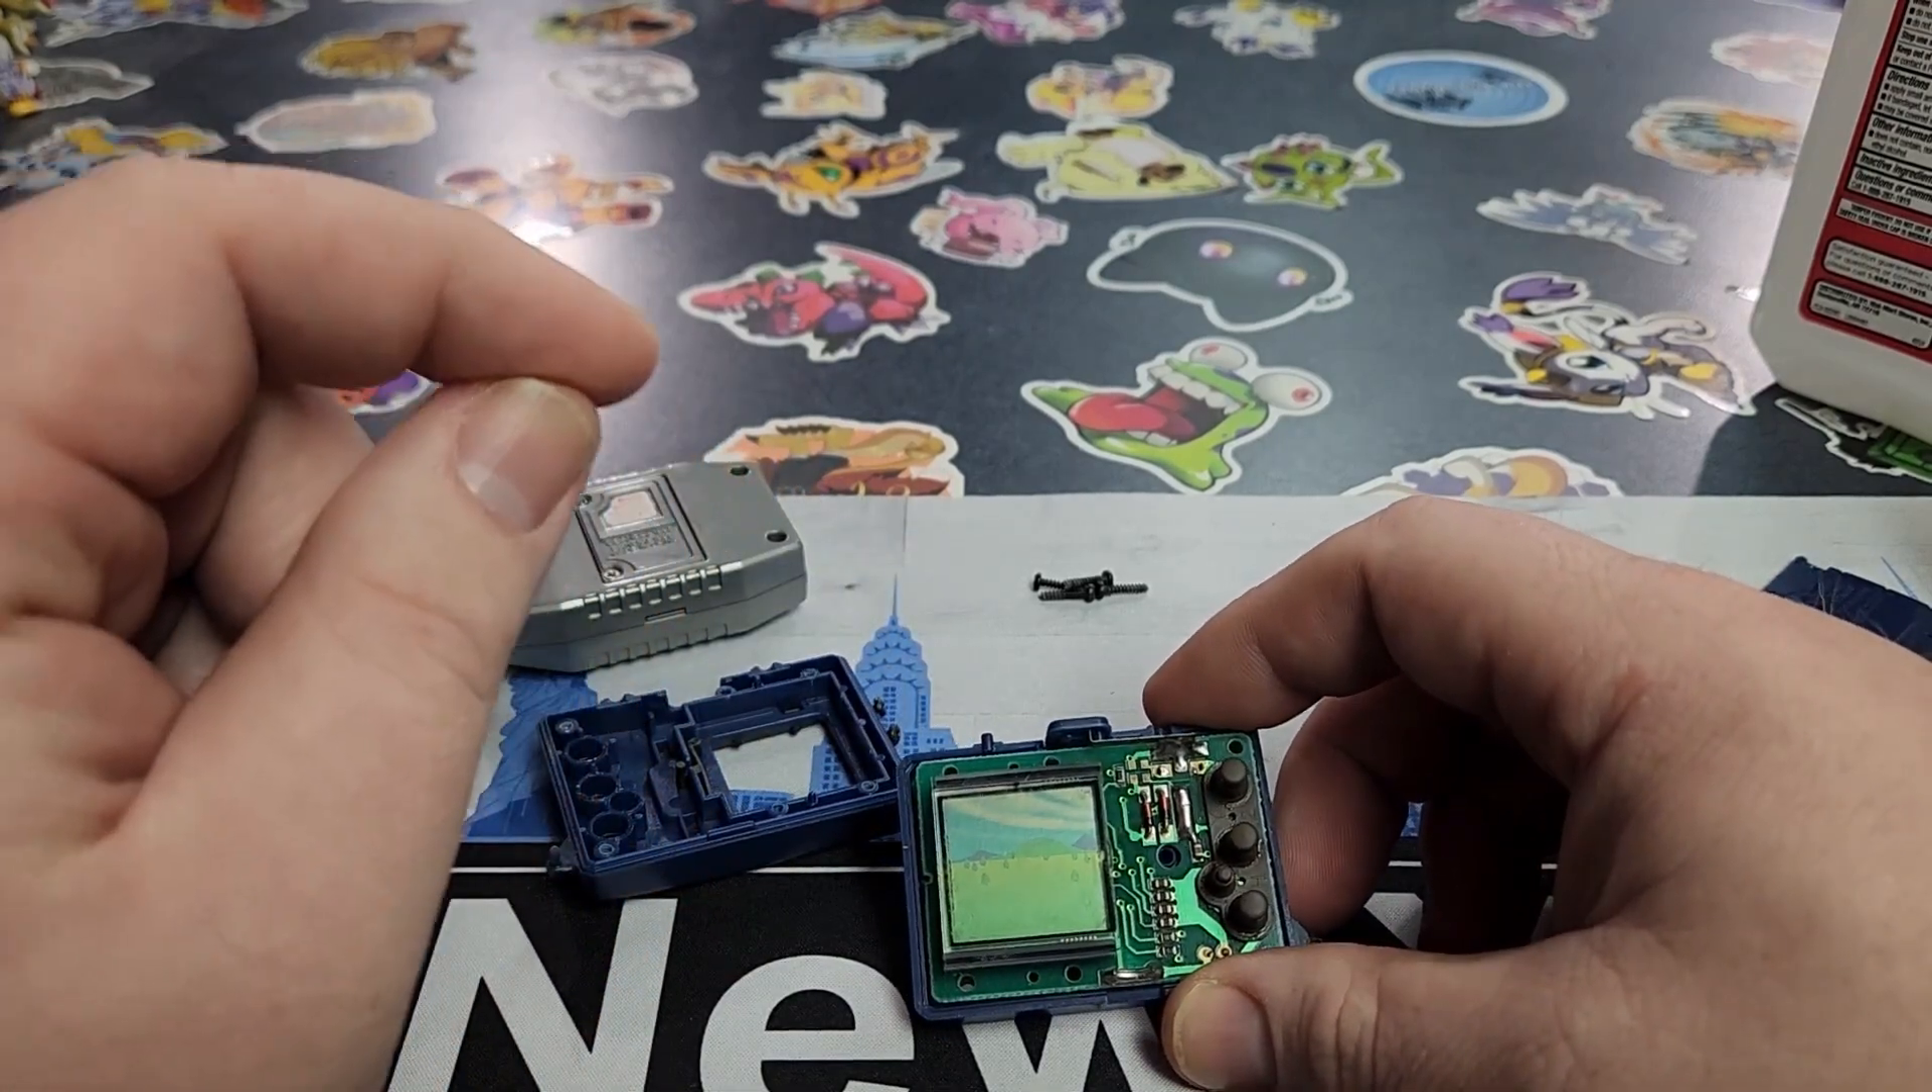And now we've removed the front plate, and we've got to the front of the screen here.